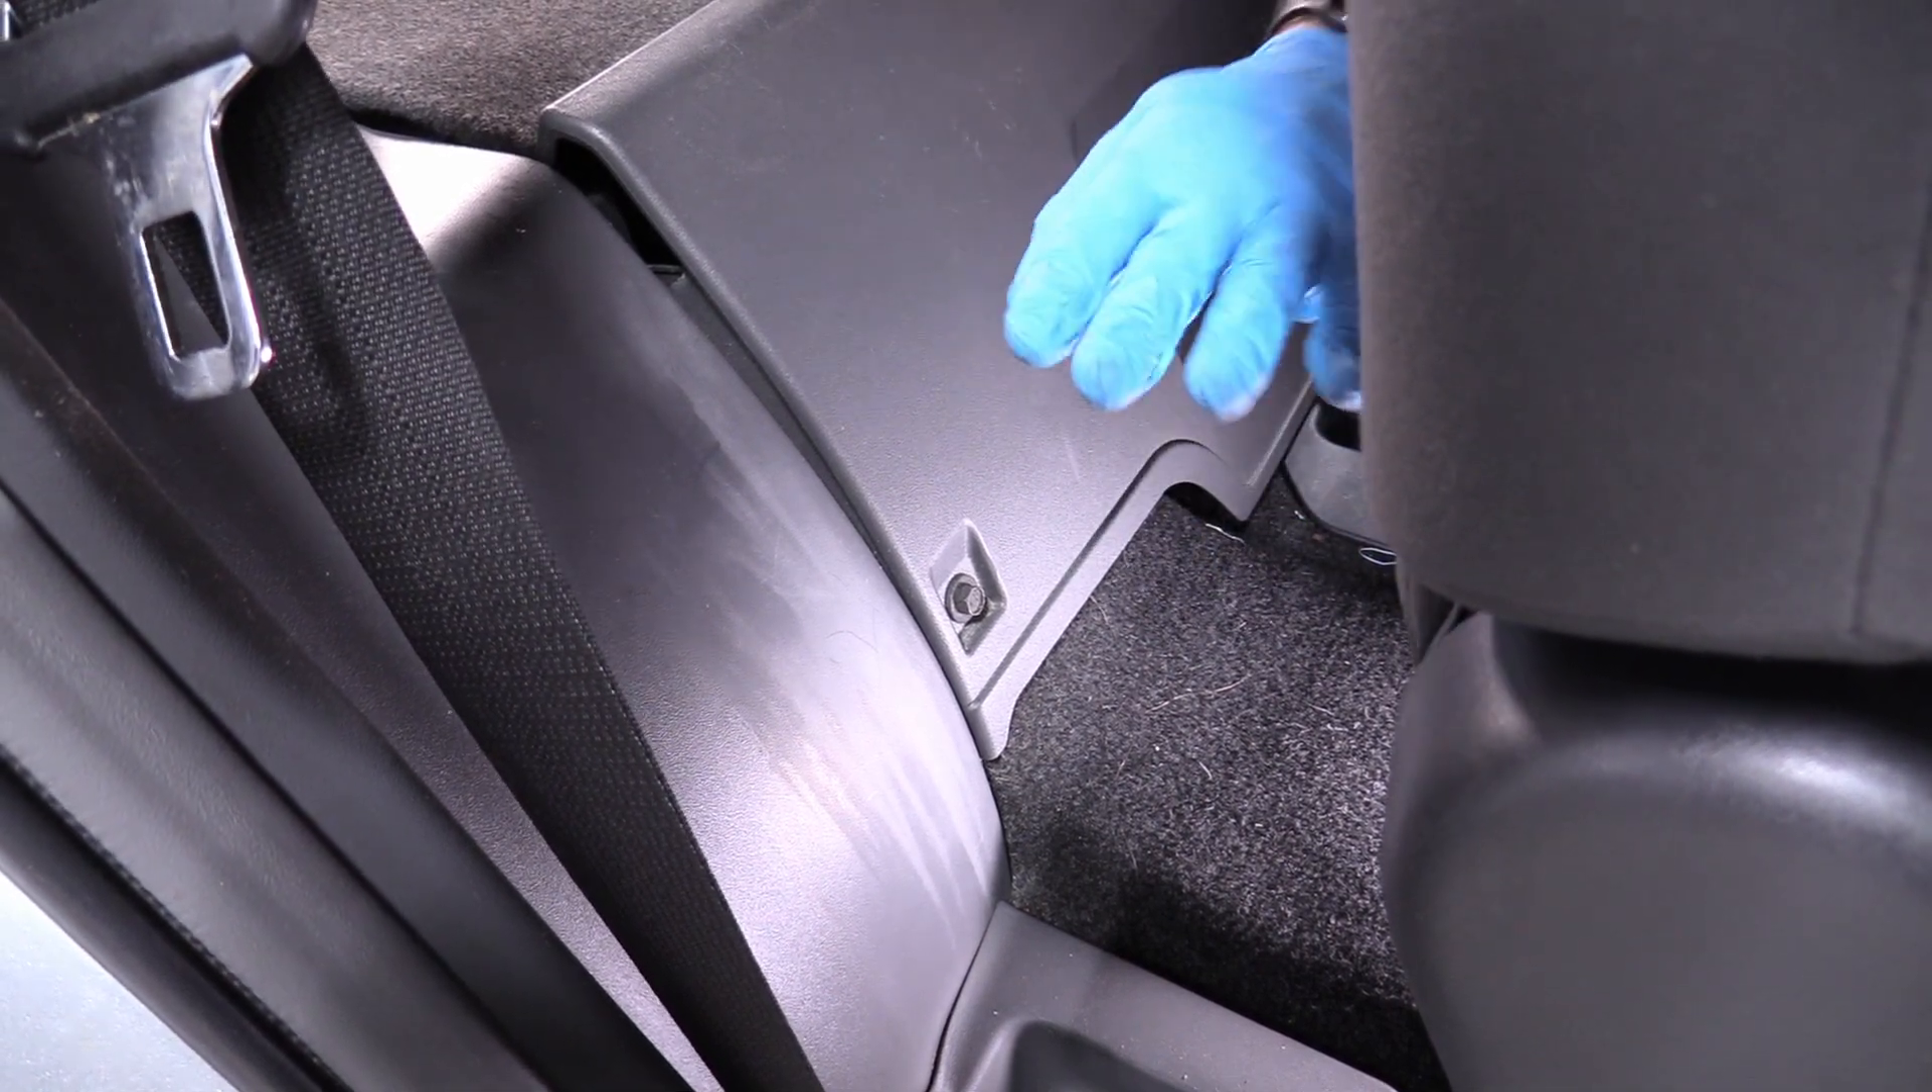So it looks like back here behind the rear seats on the passenger side only there's a 10 millimeter bolt that needs to be removed.